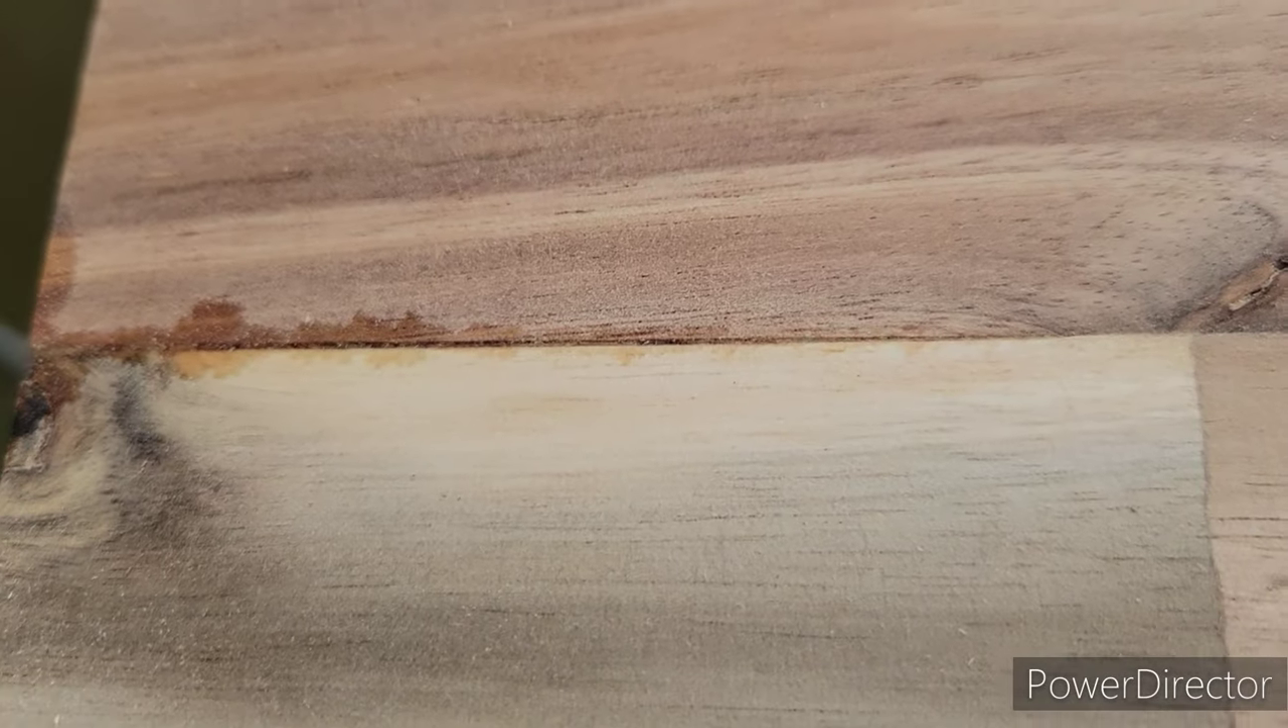You can see that joint is kind of halfway separated. The joint isn't even, you know, you can see, you know, space up in that joint where the boards were like too narrow.